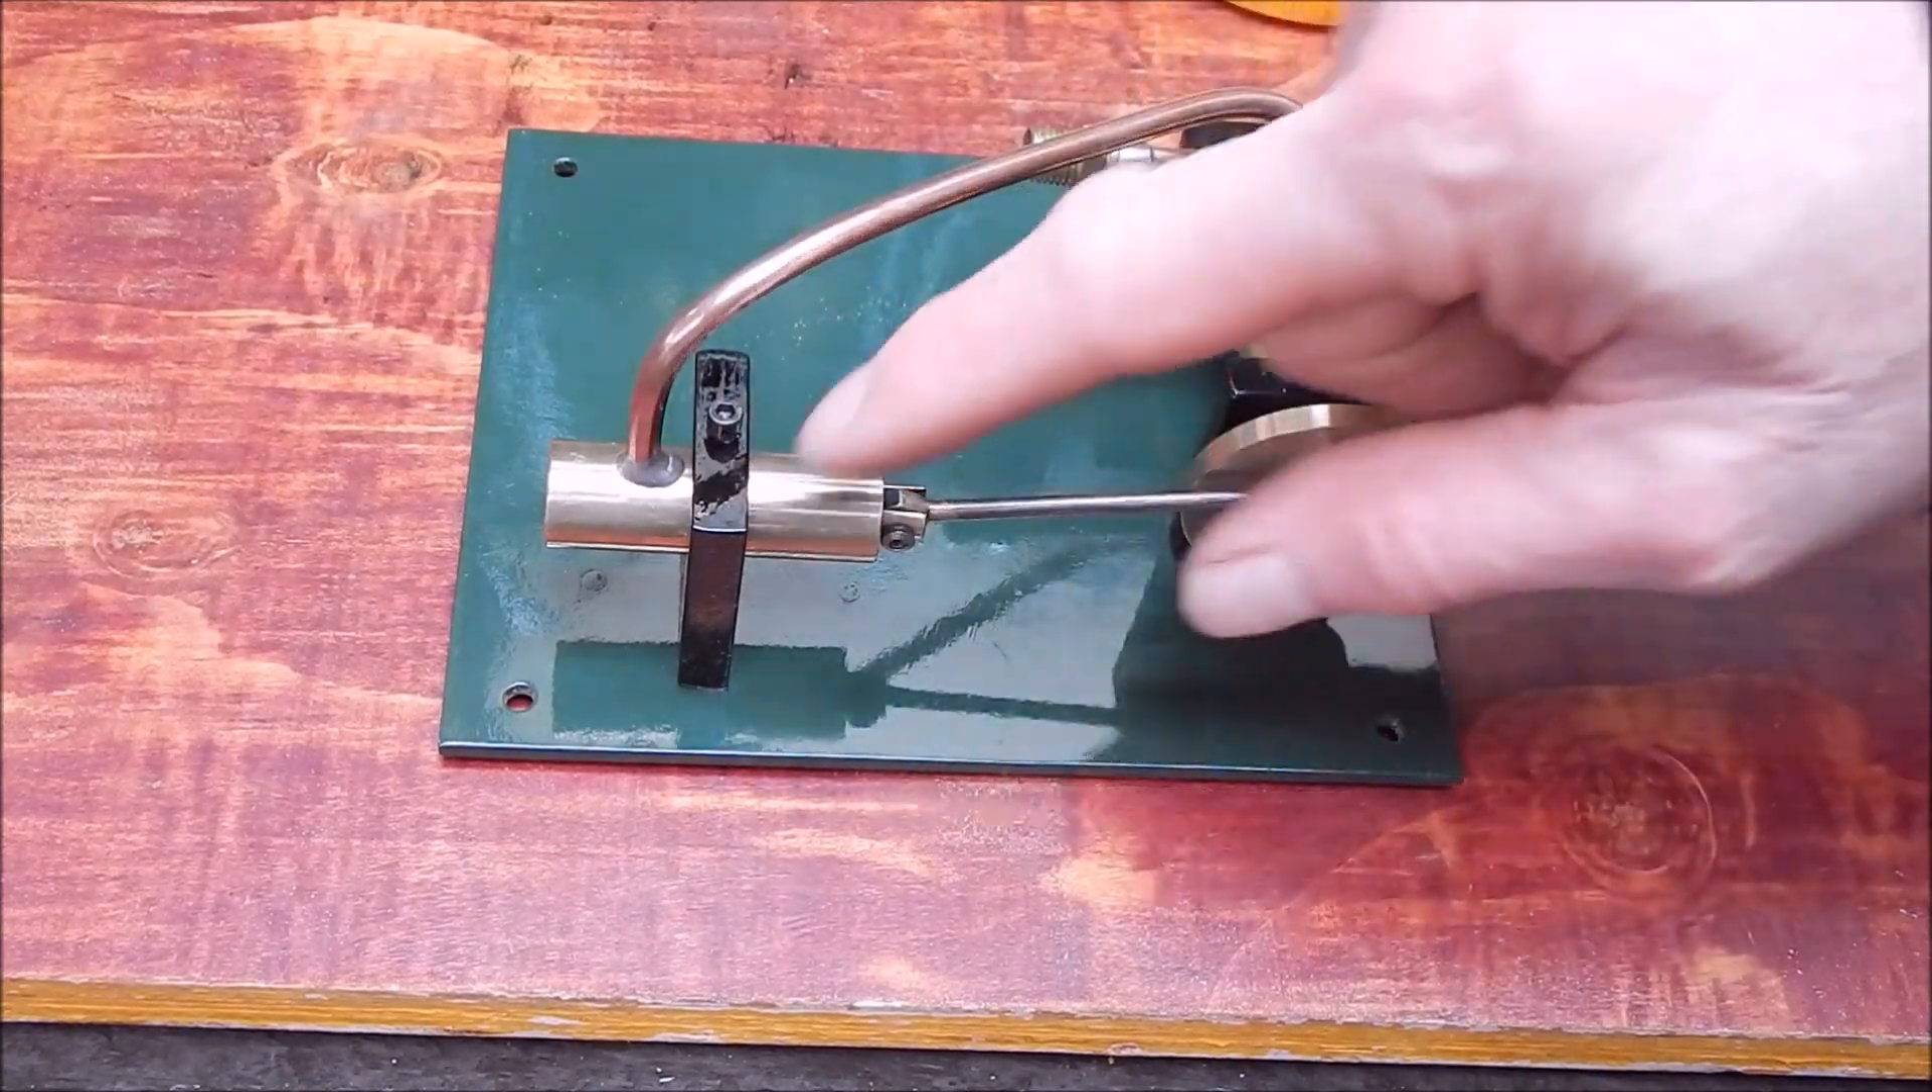As you can see I've done away with two mounts here I've just got one vertical riser now and that should be all it needs.